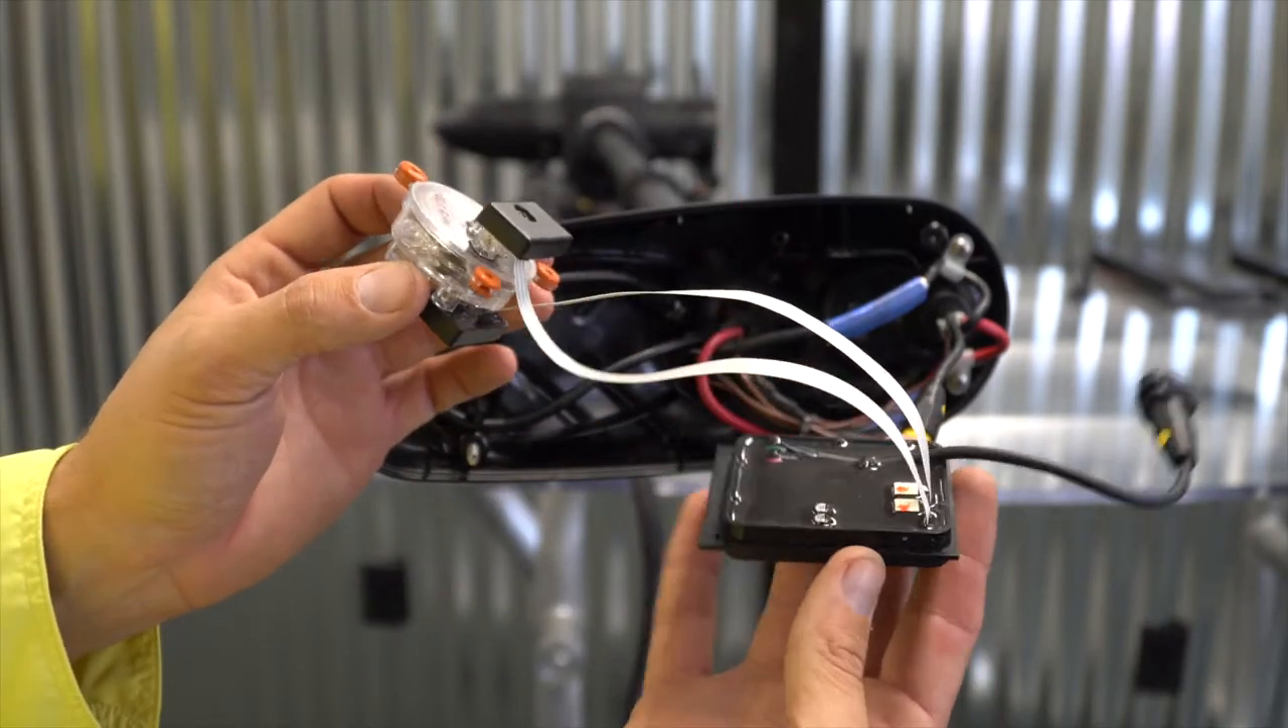And I have now removed the Minn Kota autopilot system out of the head.